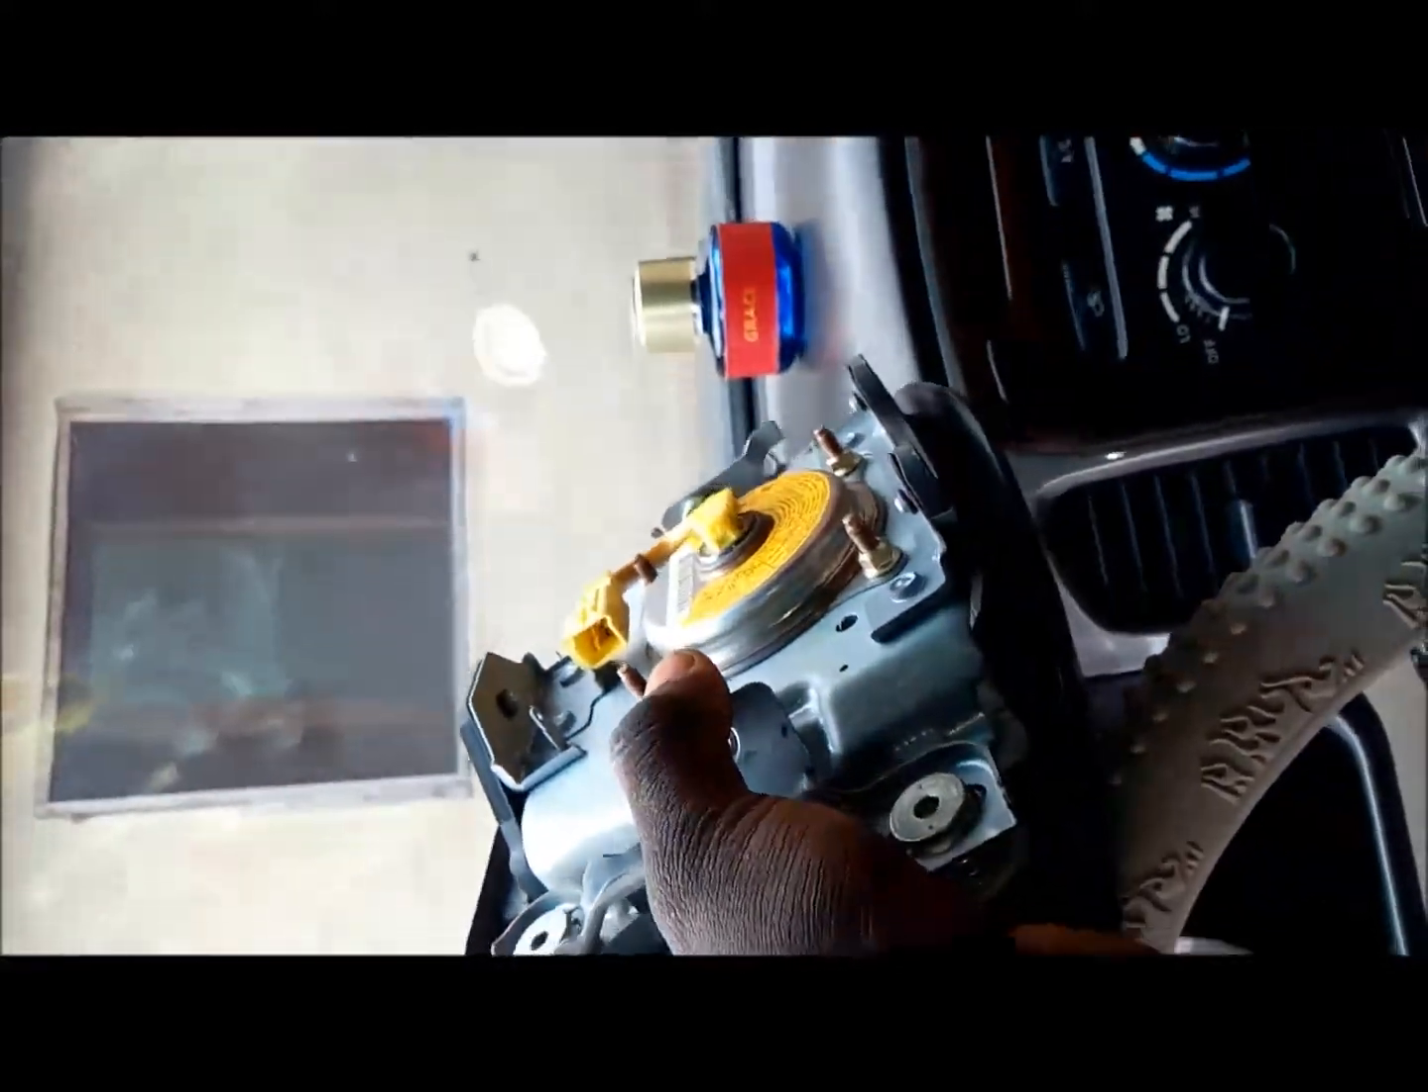So as you can see I've taken off my airbag, I'll carefully place it down here.